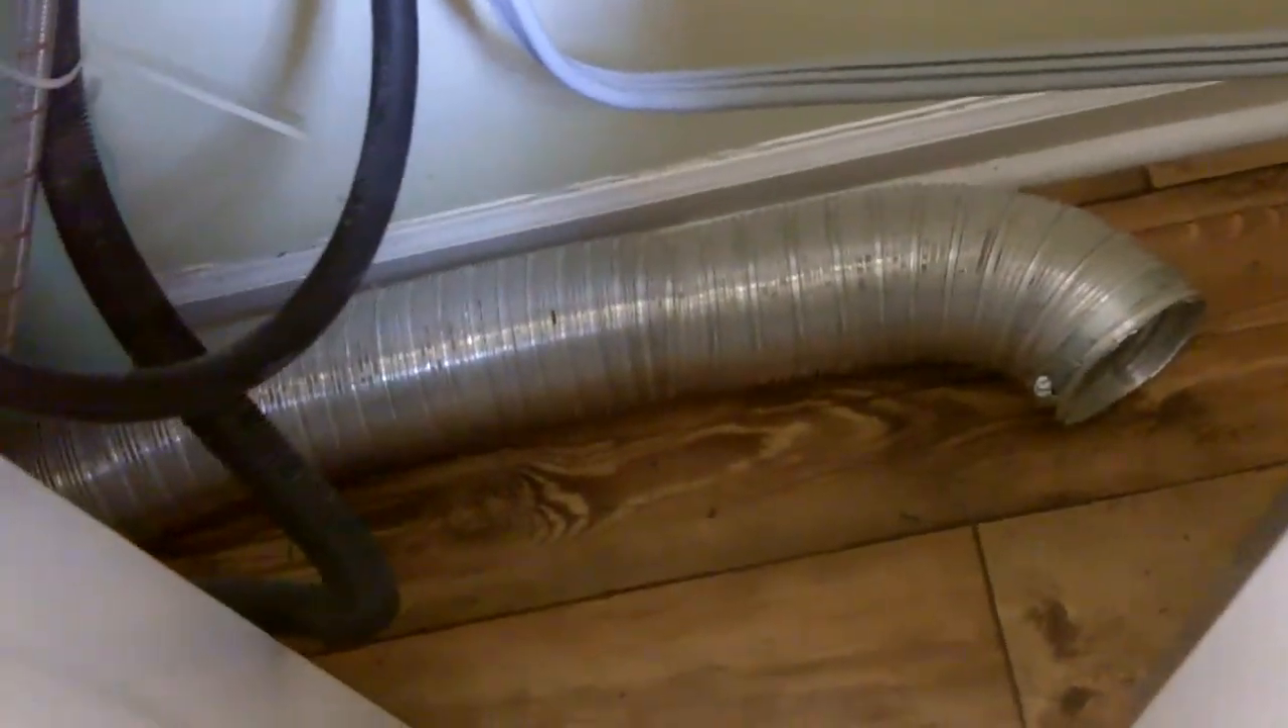As you notice now, I have took the dryer hose loose.